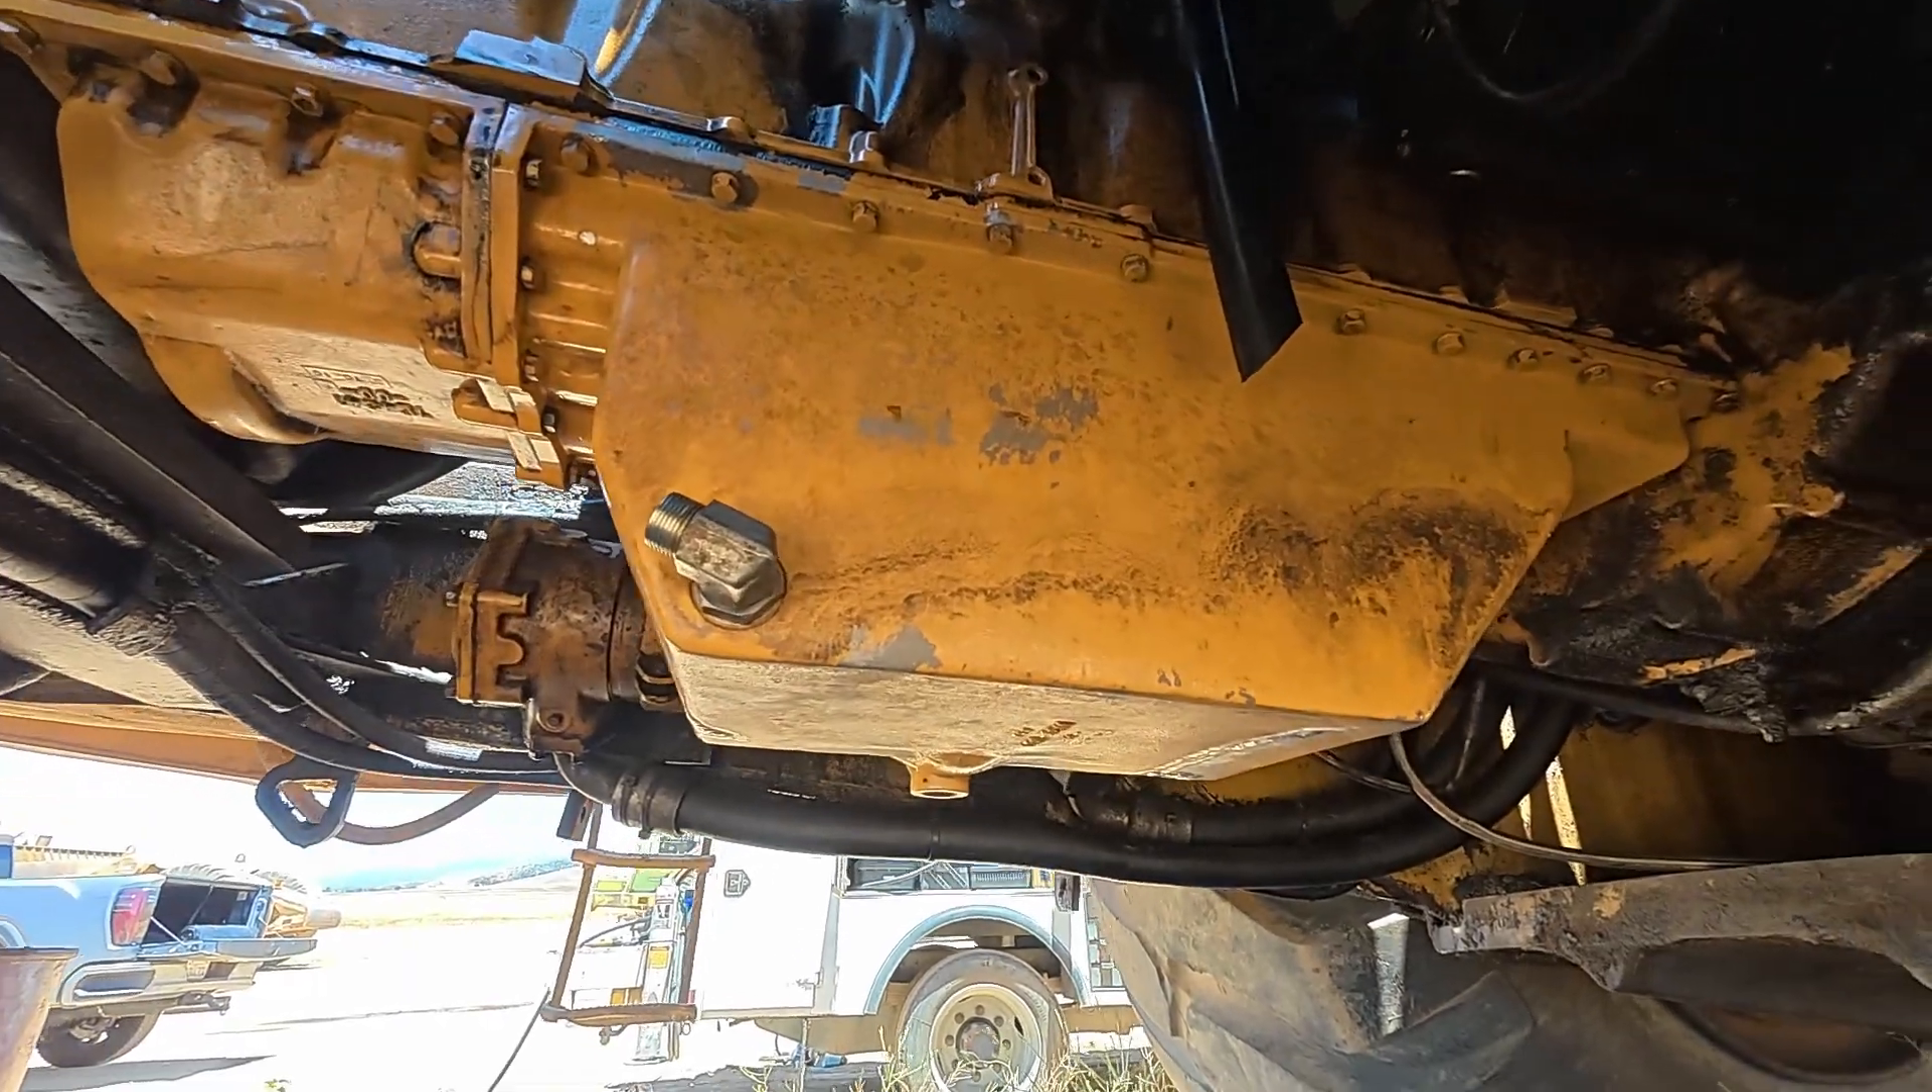I've got the oil pan in place i still have to hook the drain hose to it.